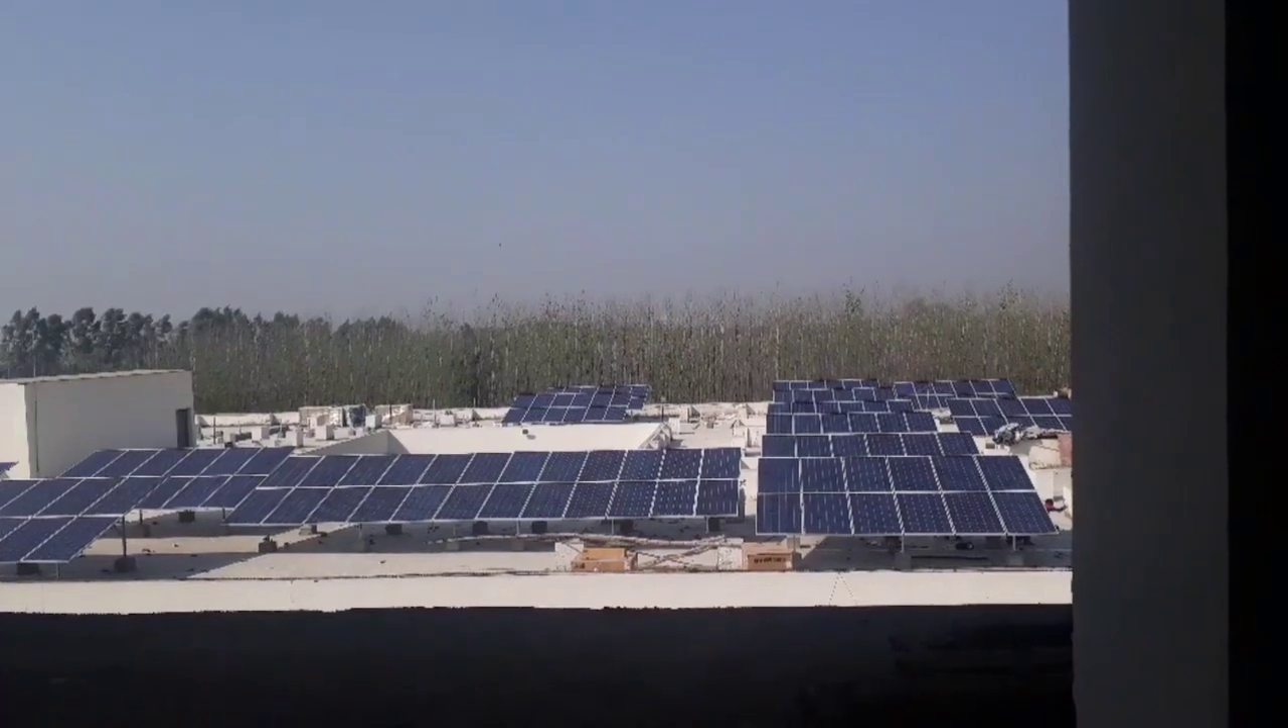यह हमारी प्लेटे लग चुकी है।